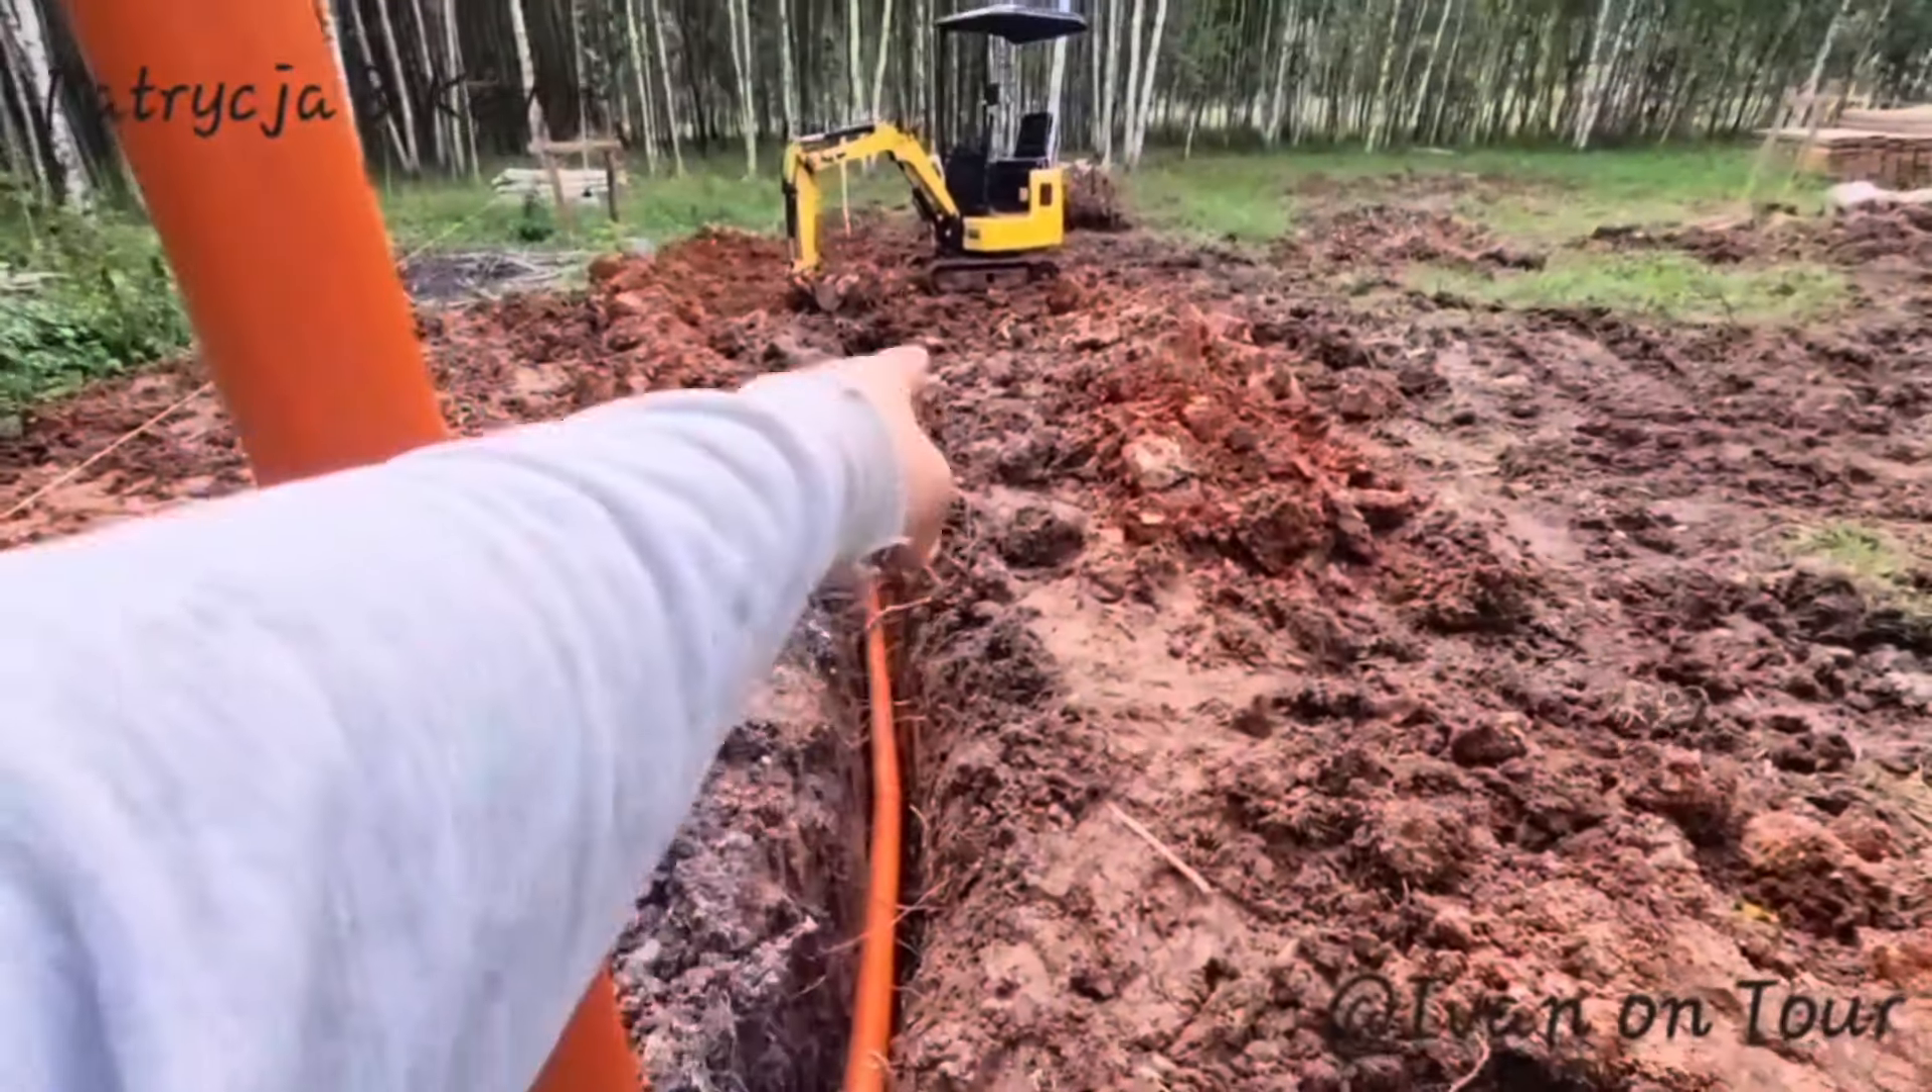Abwasserrohr ist drinnen. Jetzt noch nur zuschütten.